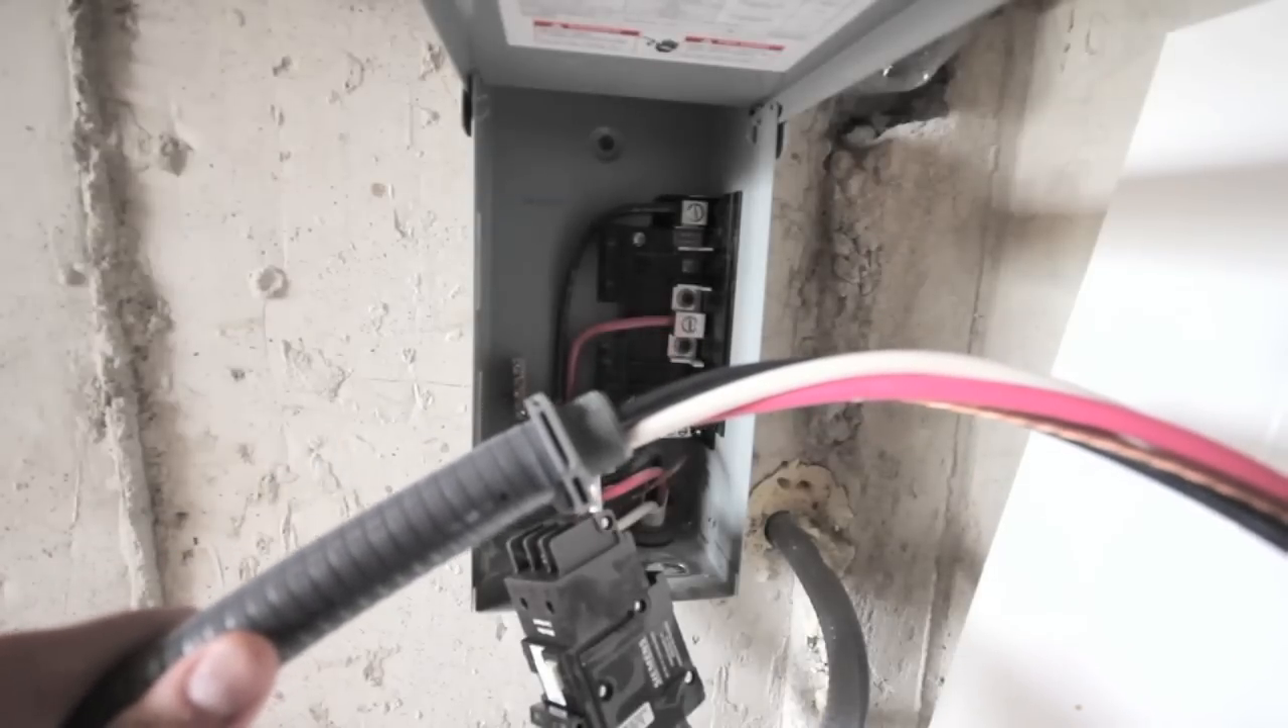I already have my connector on the end of my conduit here so I'm just going to feed this through the hole in the box carefully.